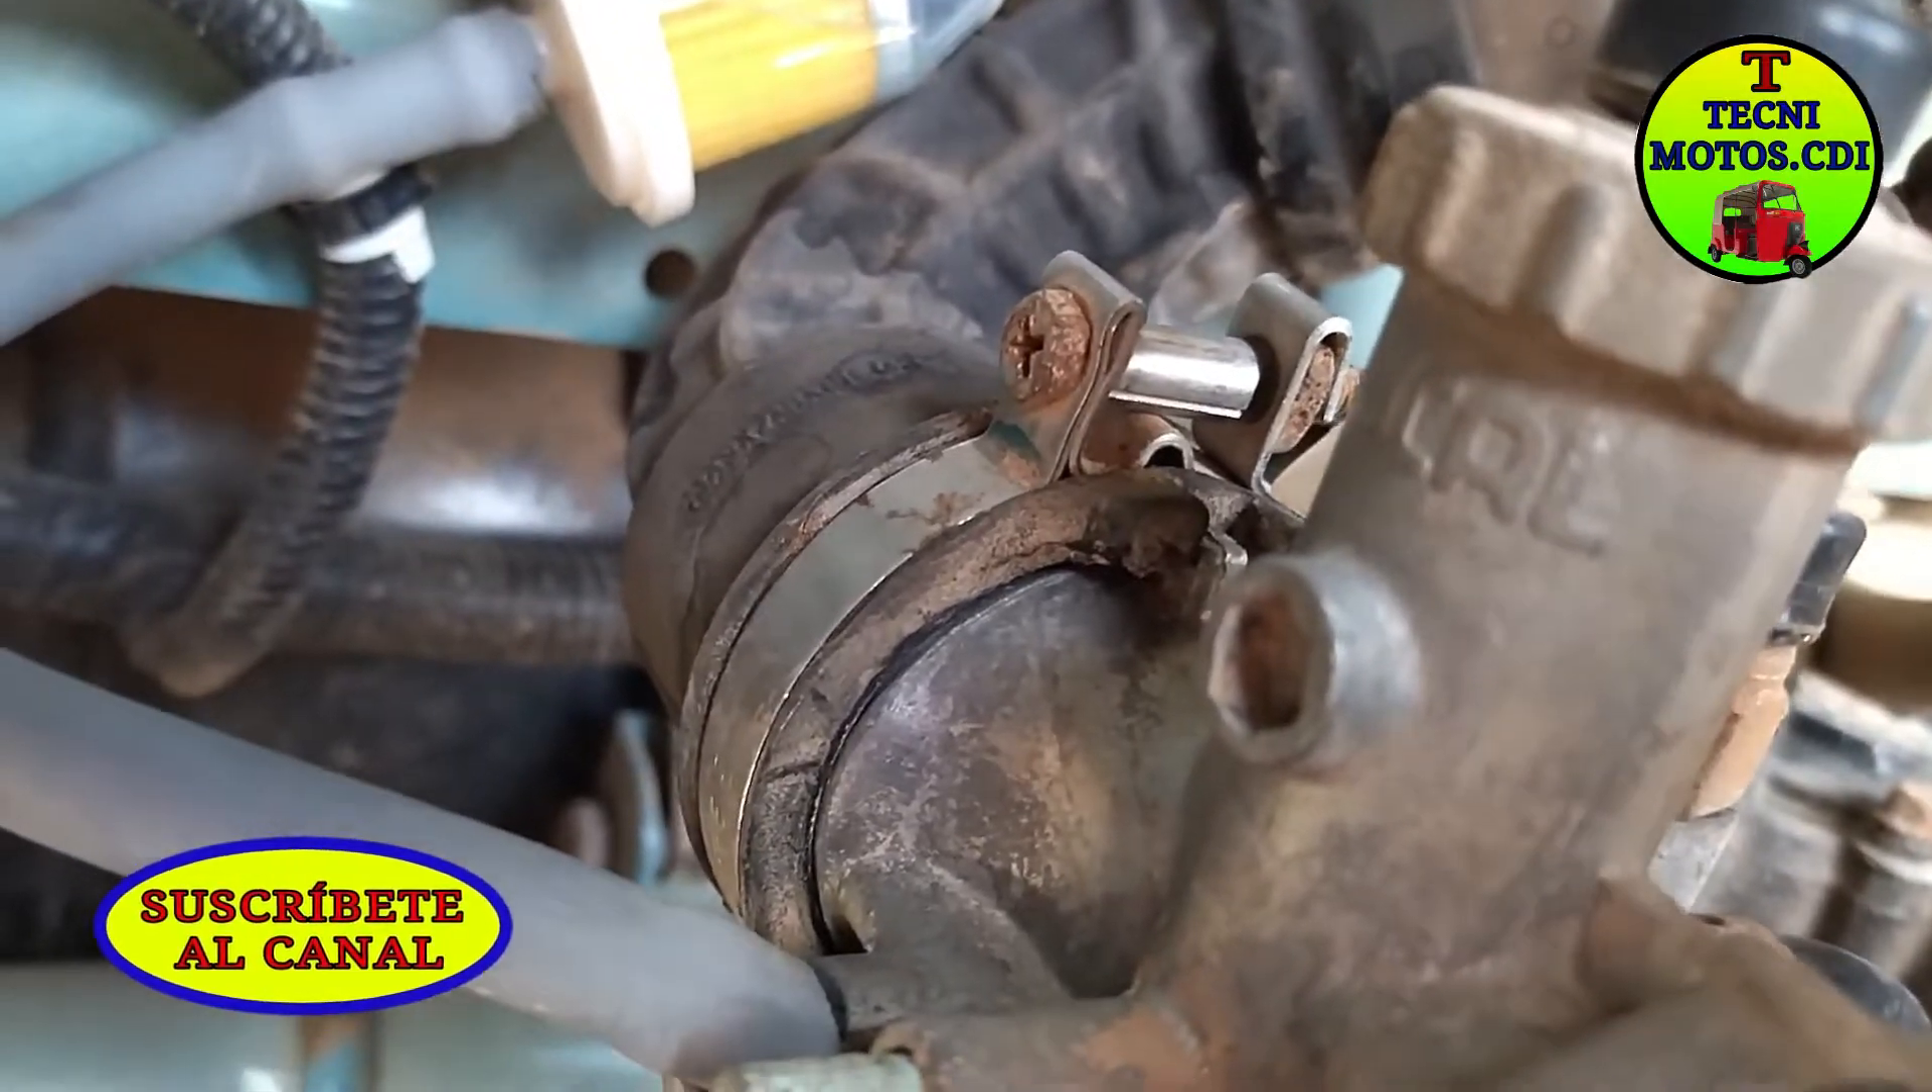Mira, ya está el carburador colocado aquí, ya lo coloqué.